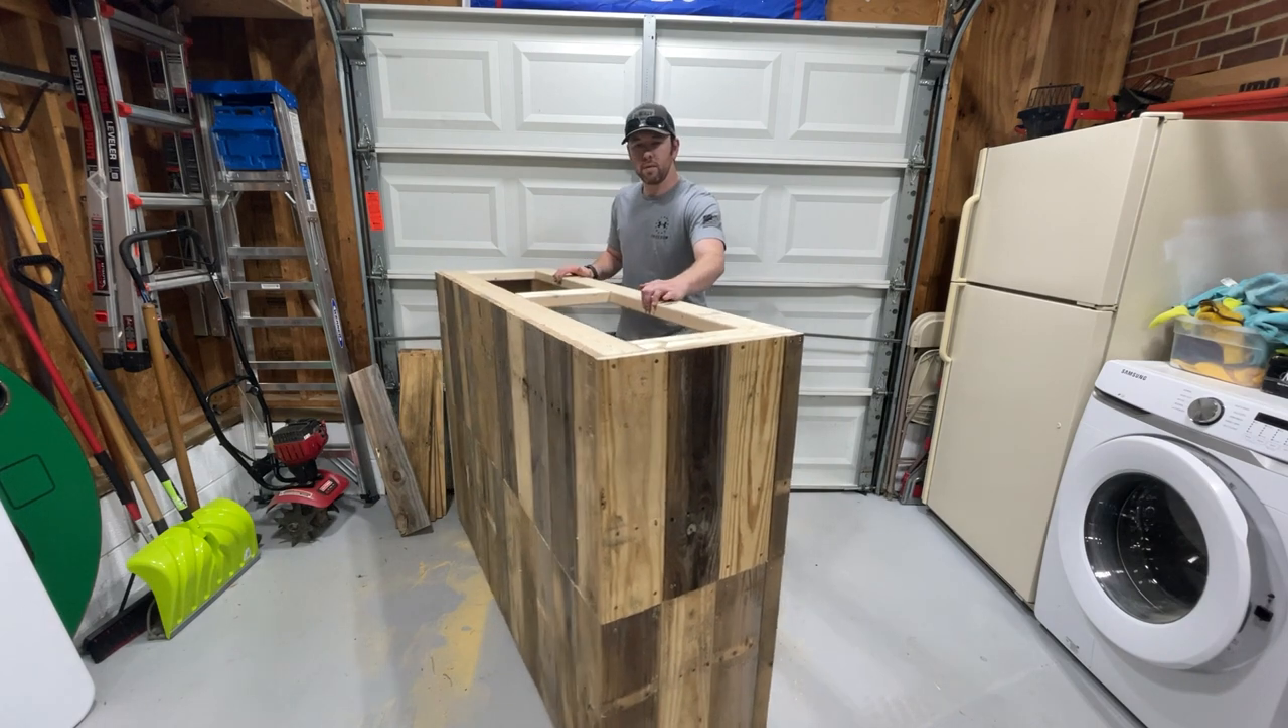I've got the entire front and the sides on.